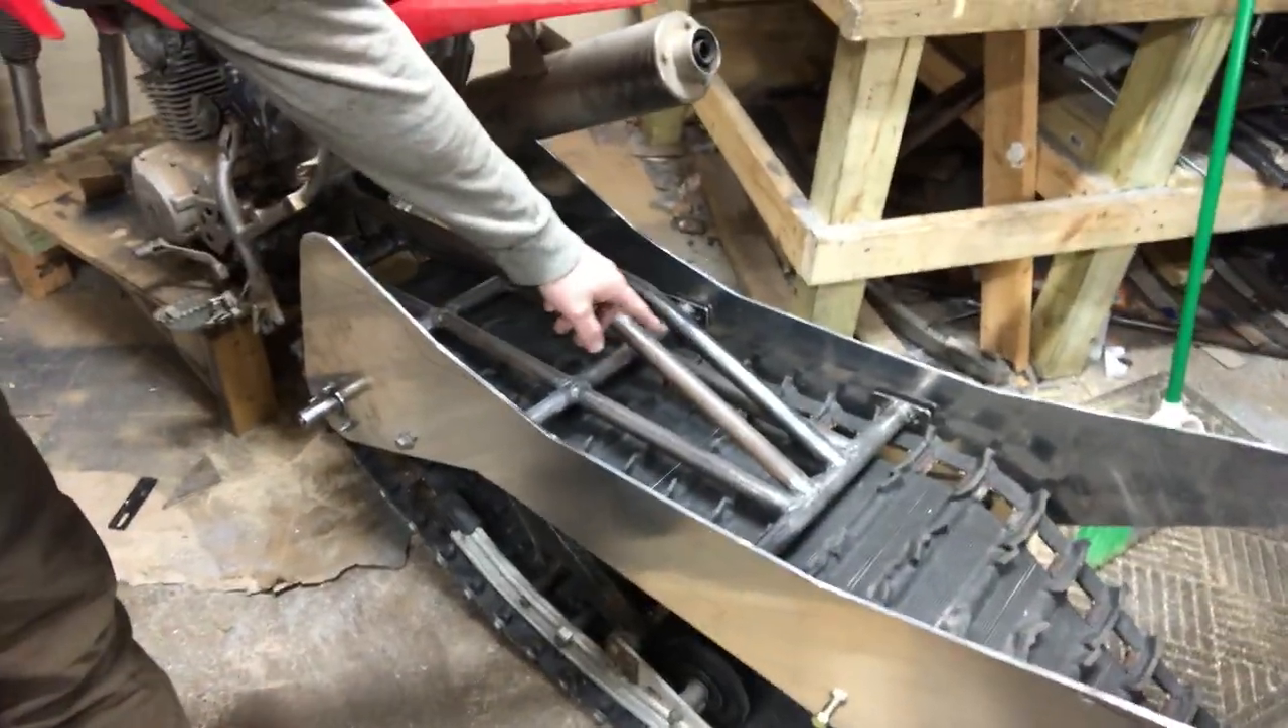We got the sides cut up and kind of mocked in place.